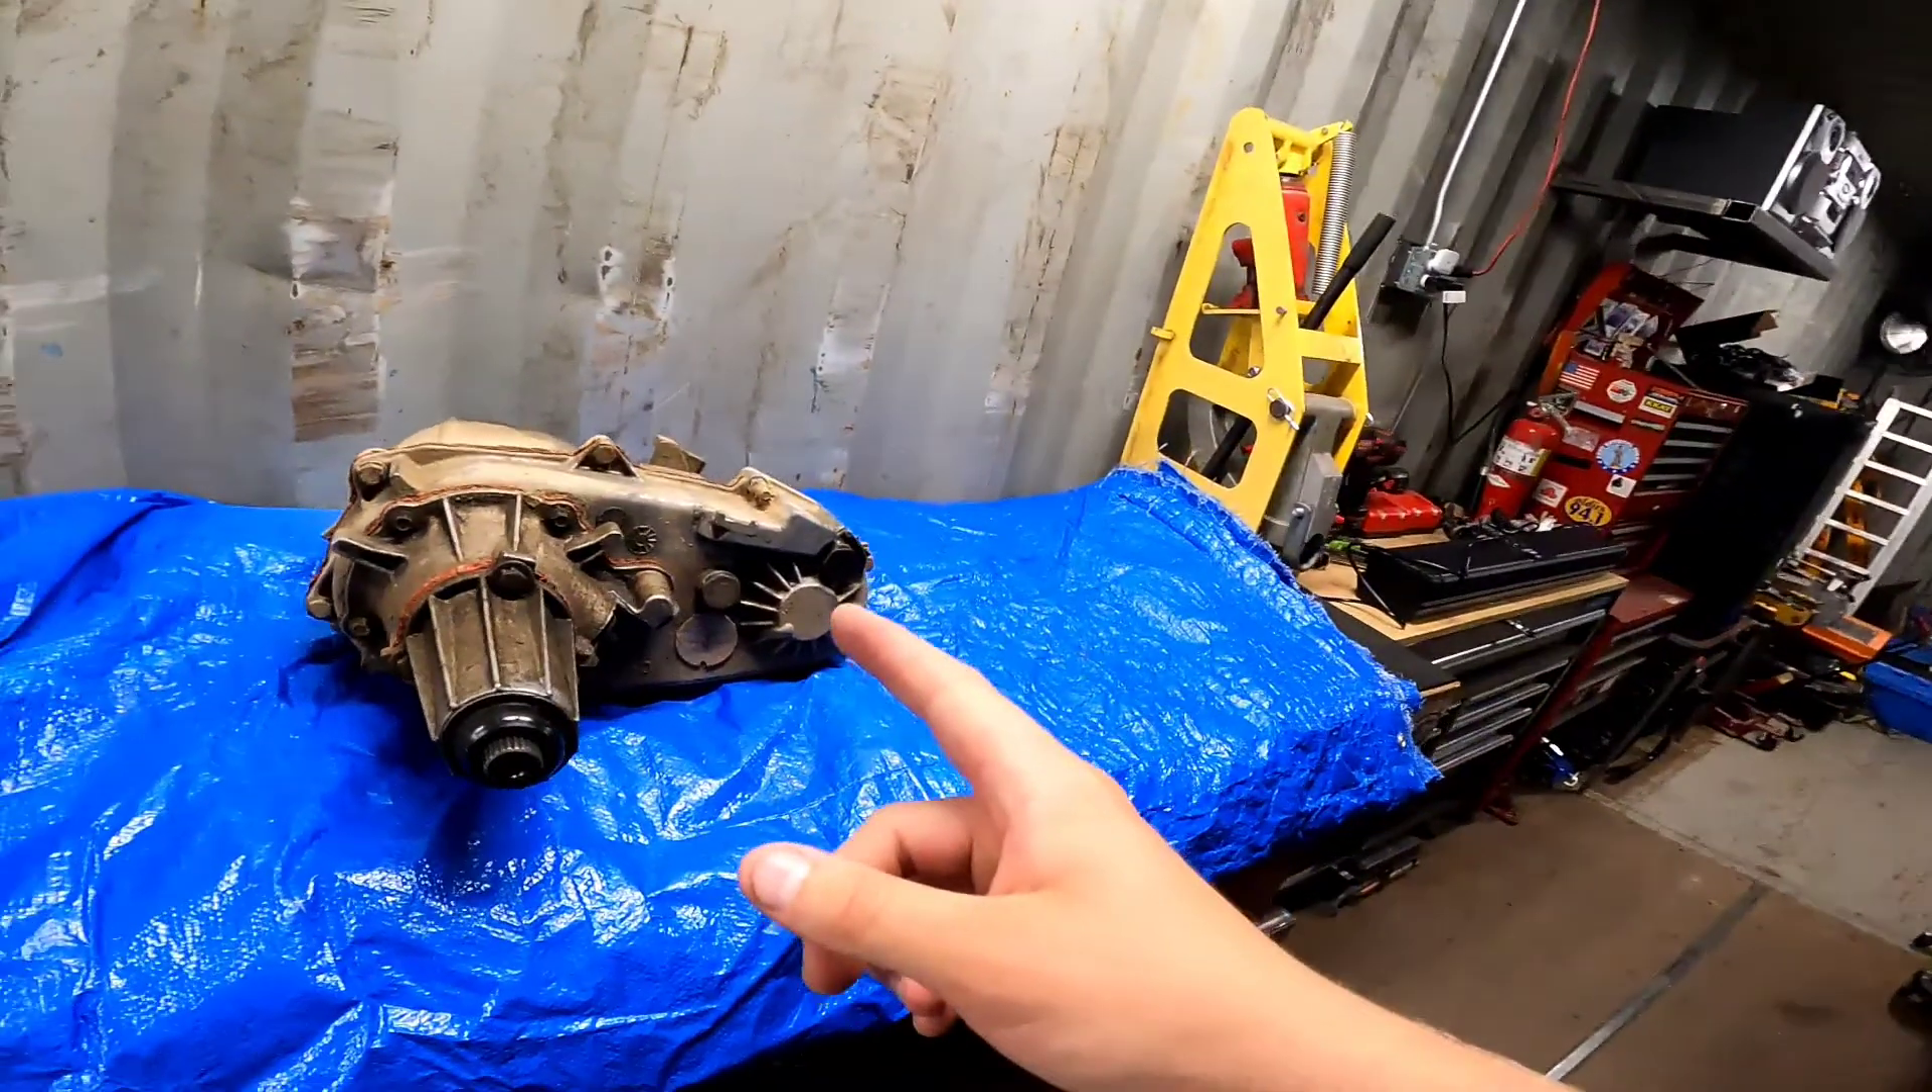All right, so we got the transfer case out and on the bench.